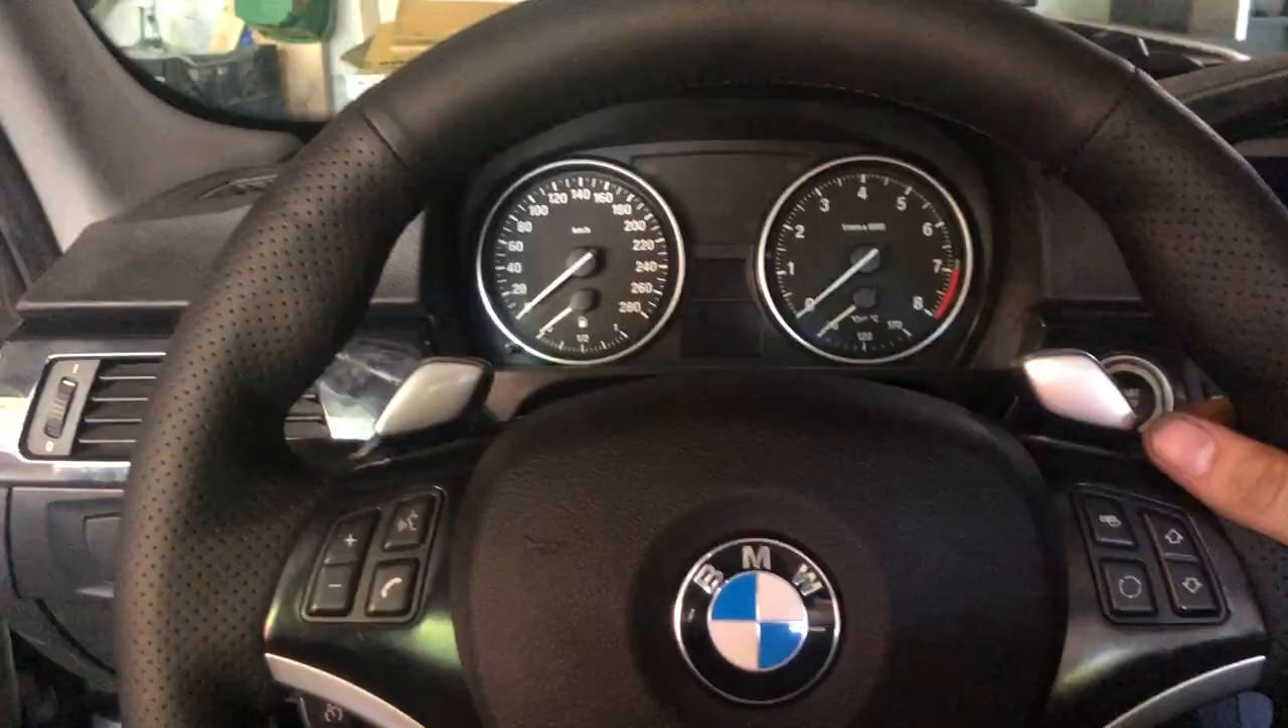And there you have it, fully installed, the paddles and everything, the console's back together.